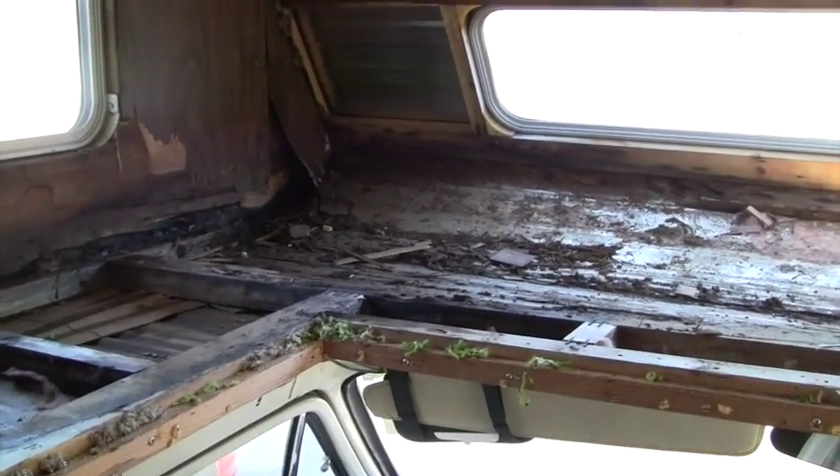Still working on taking up the what's left of the framing and this decking up here in this bunk over the cab.